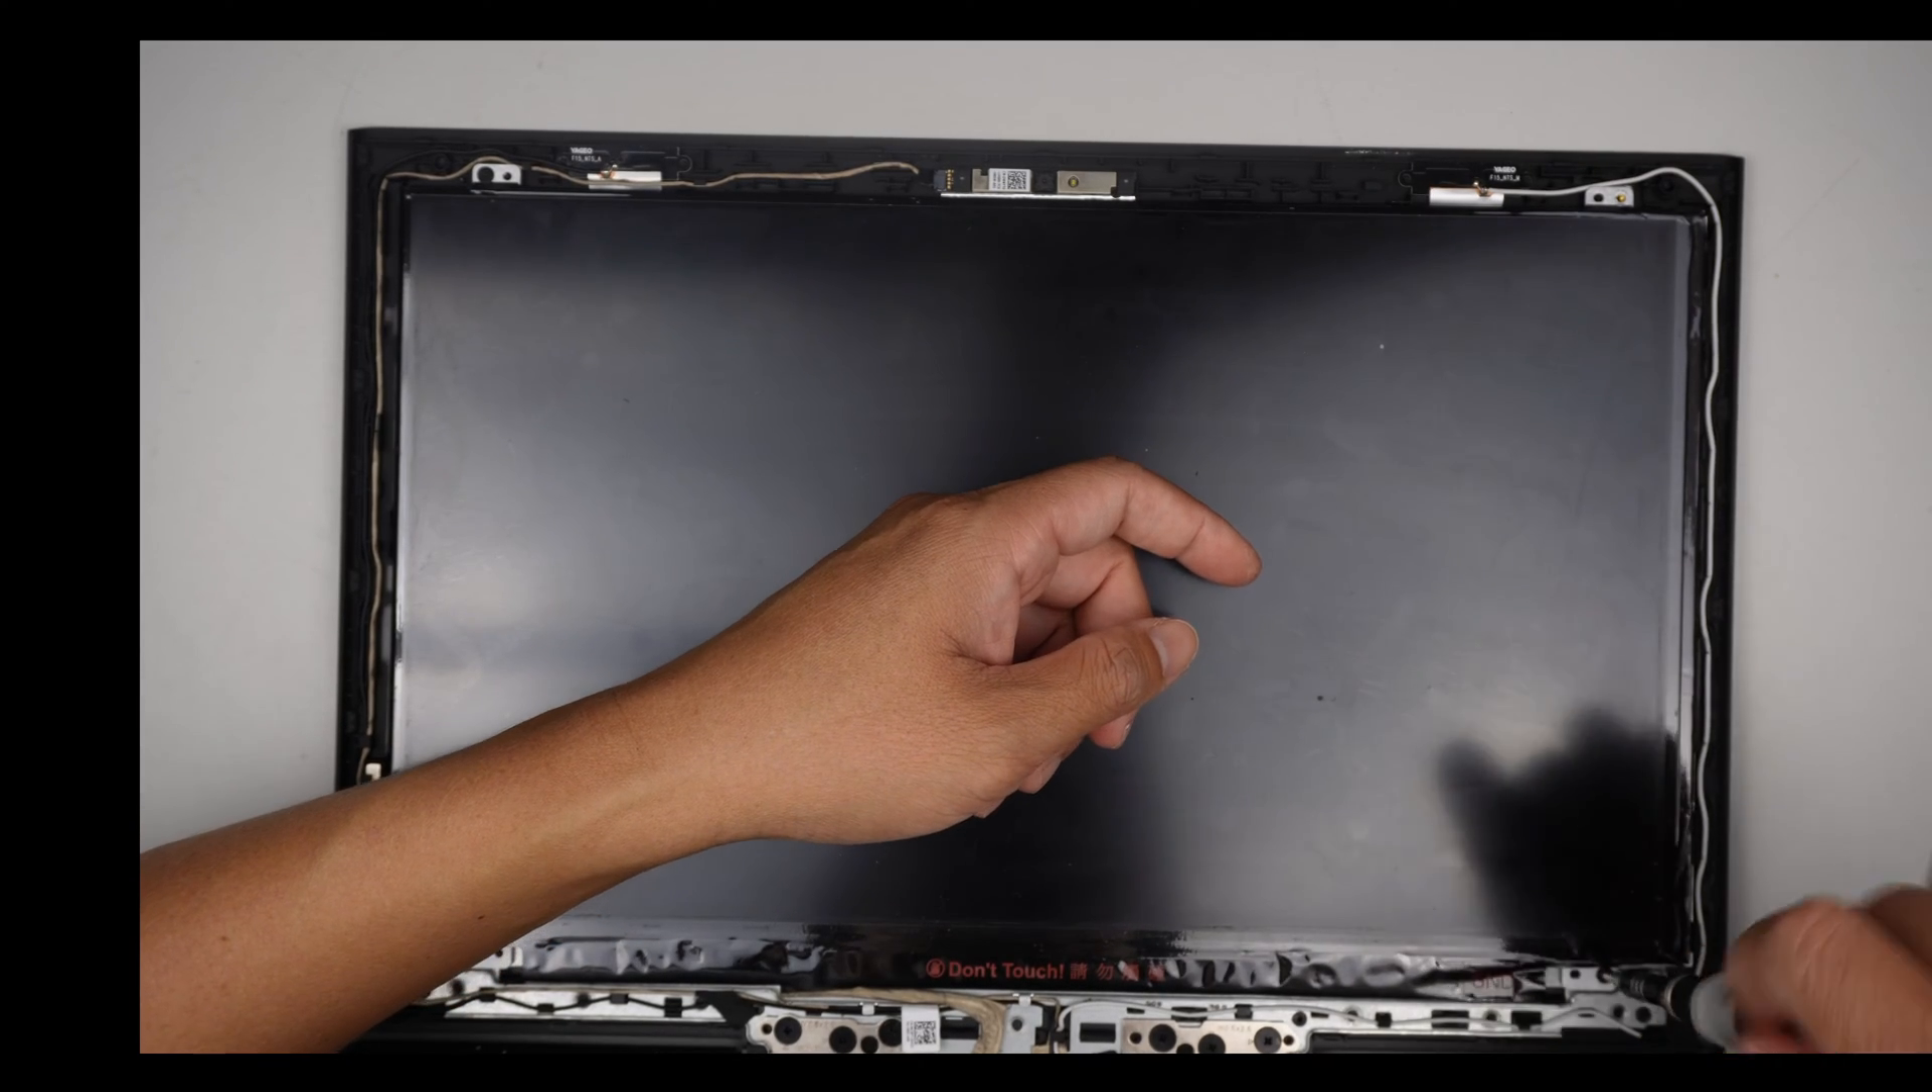Okay, once the entire bezel is removed, here is the screen and it needs a phillips screw driver to remove the screws.